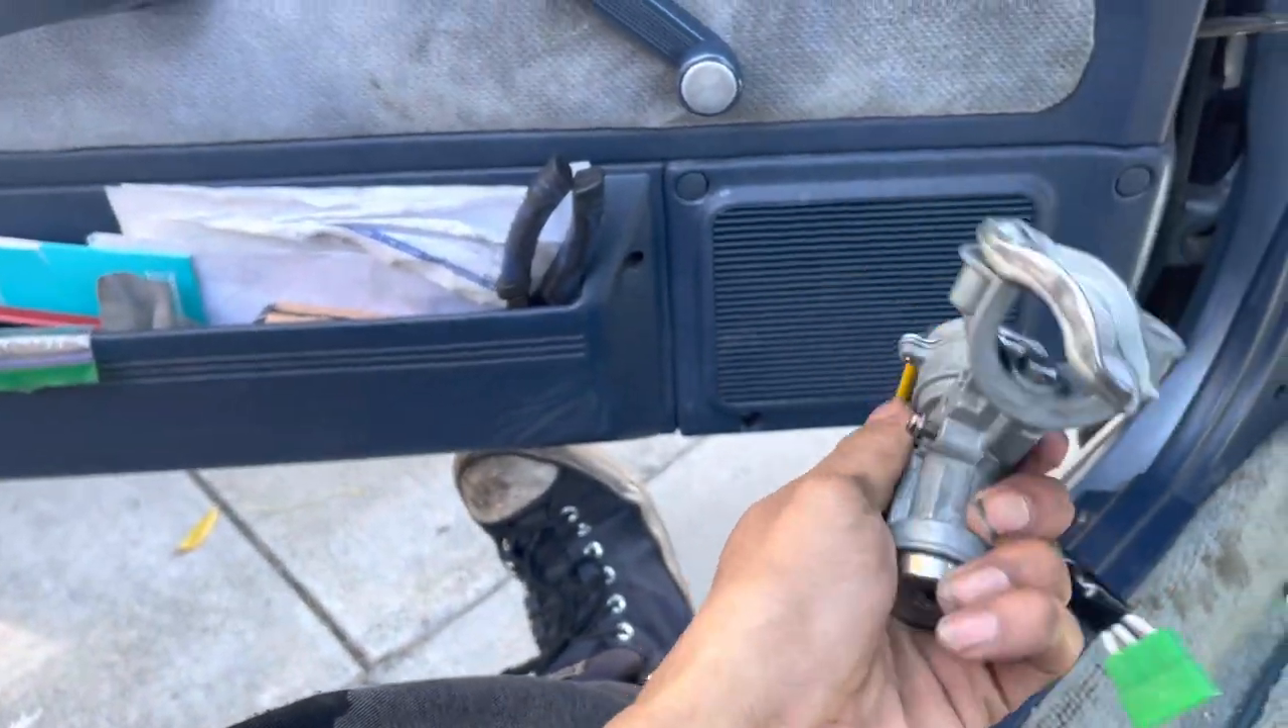Look at that guys i got my ignition put back together.